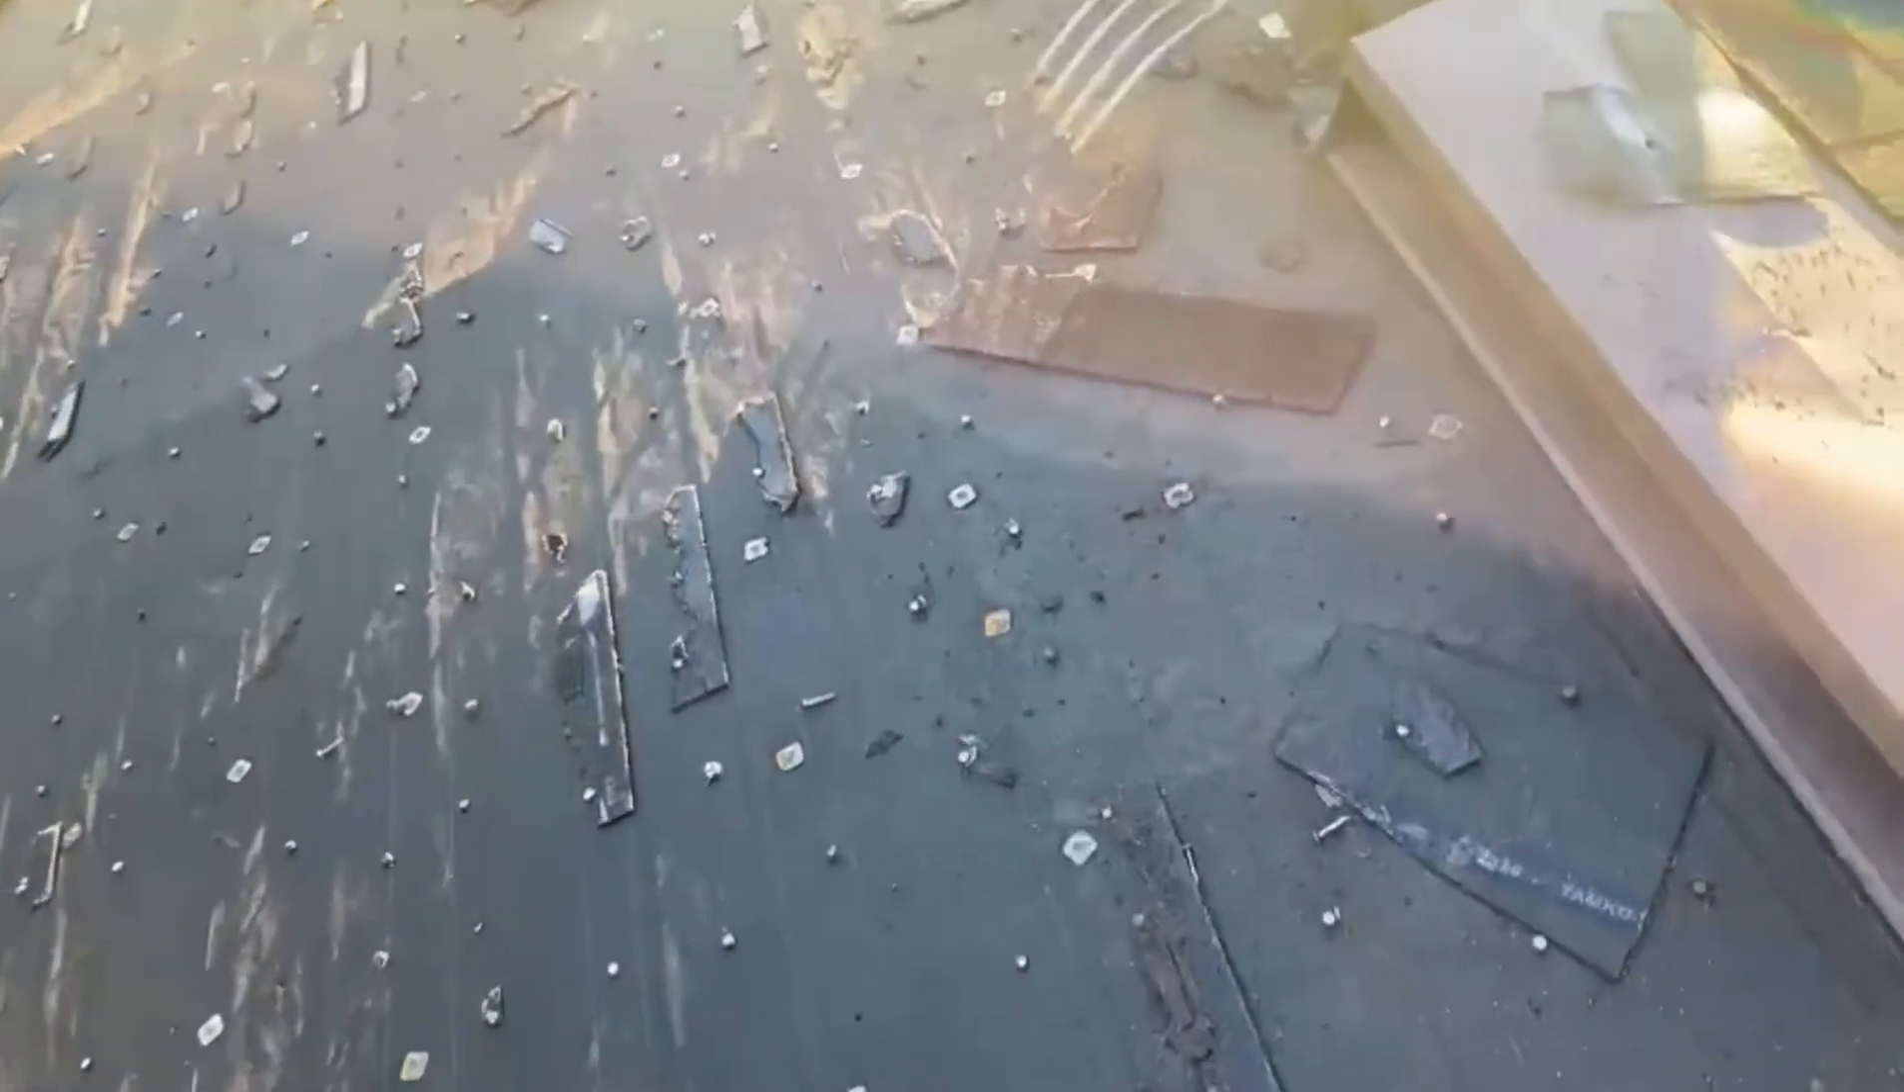We've got this roof pretty much all torn off getting ready to pull all these nails.